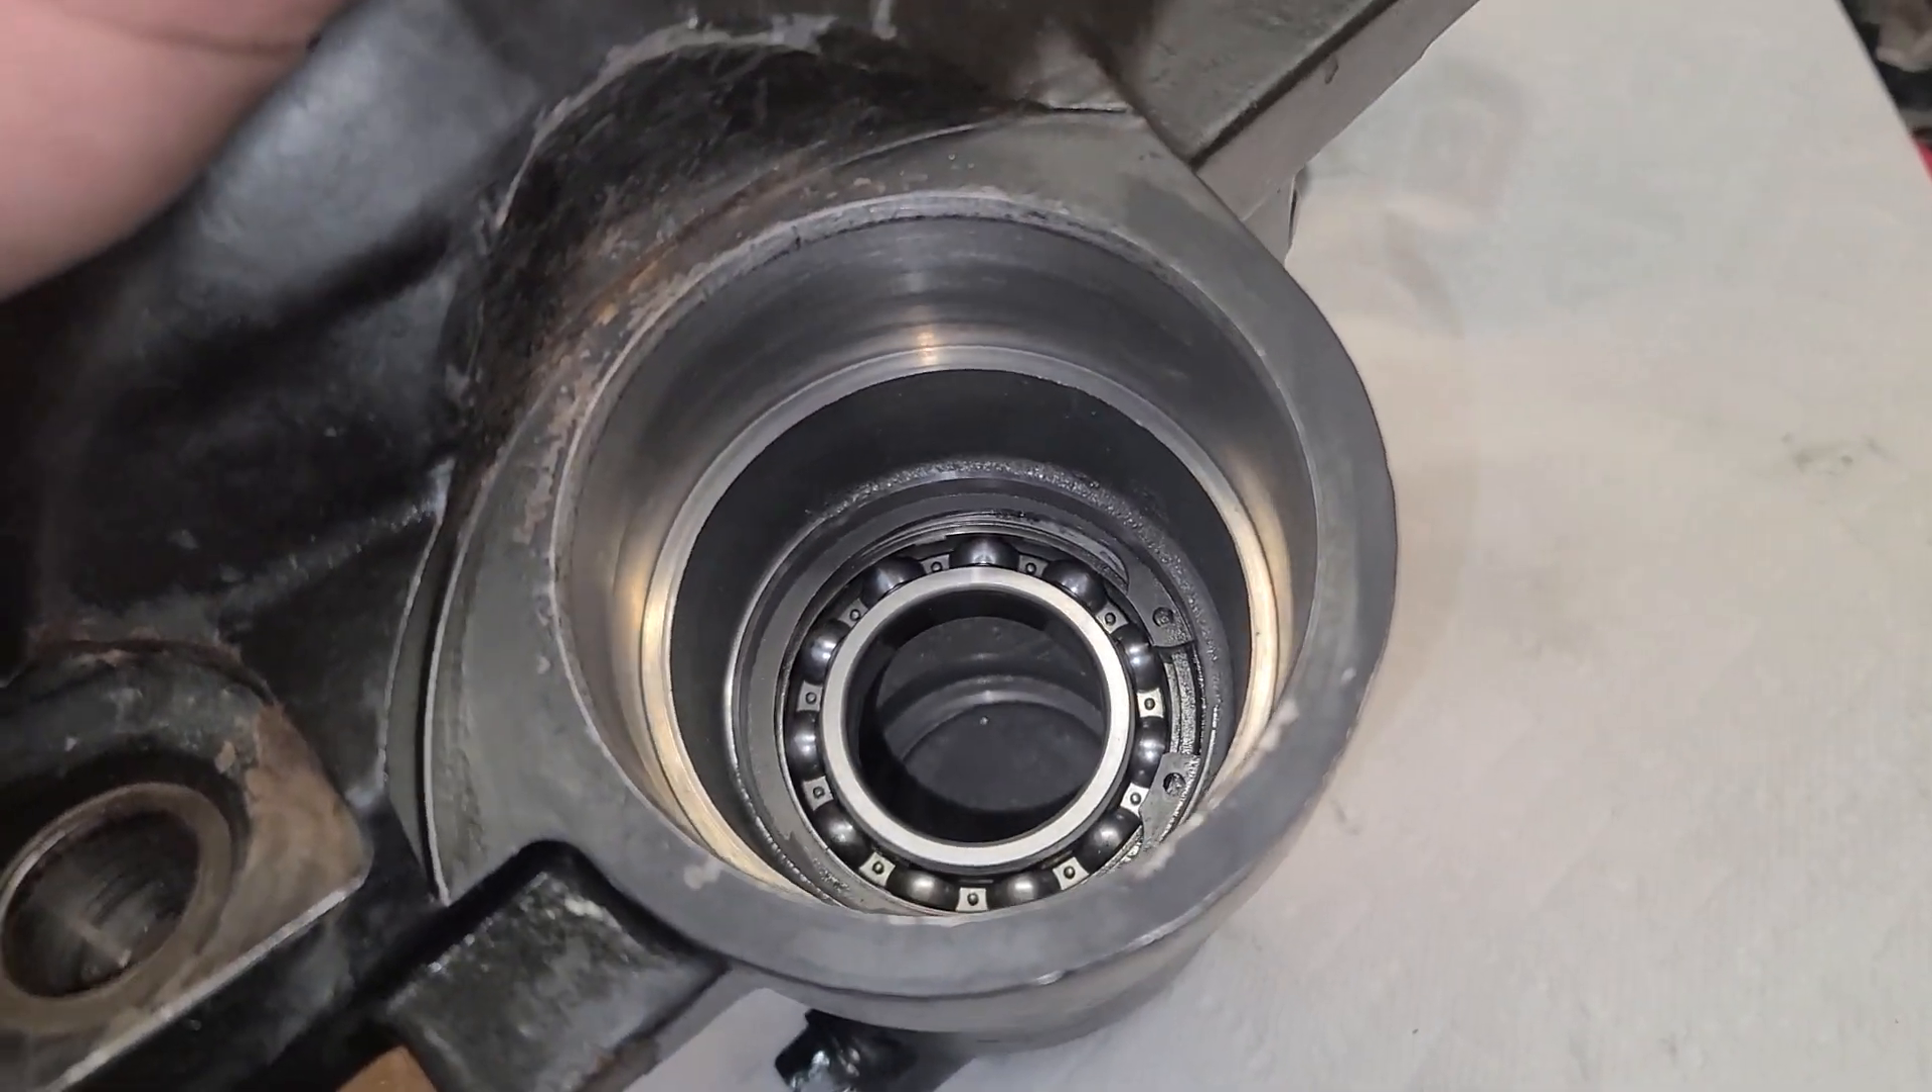I've taken everything out except for this one bearing.